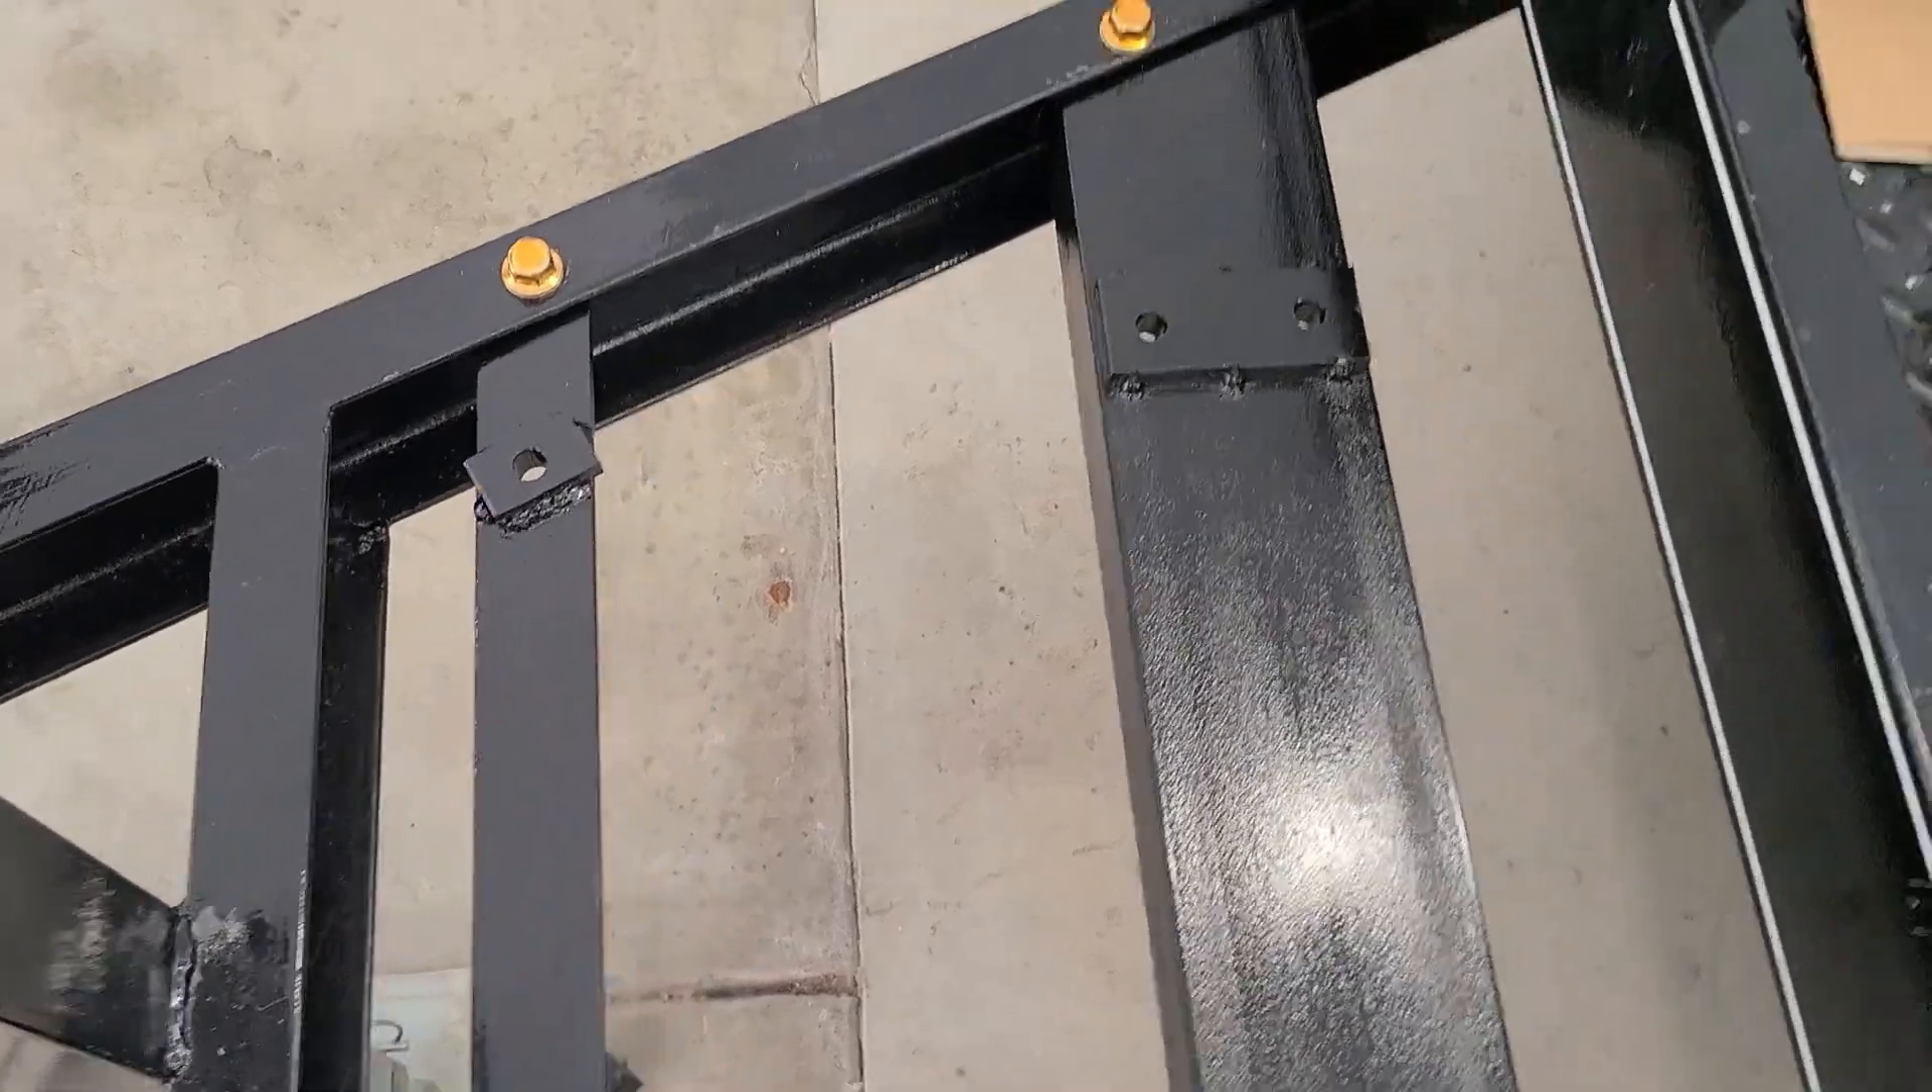We finished everything with the exact same zinc bolts on top to make it look a little bit nicer and hopefully this is the last time we ever have to put this box on this trailer.